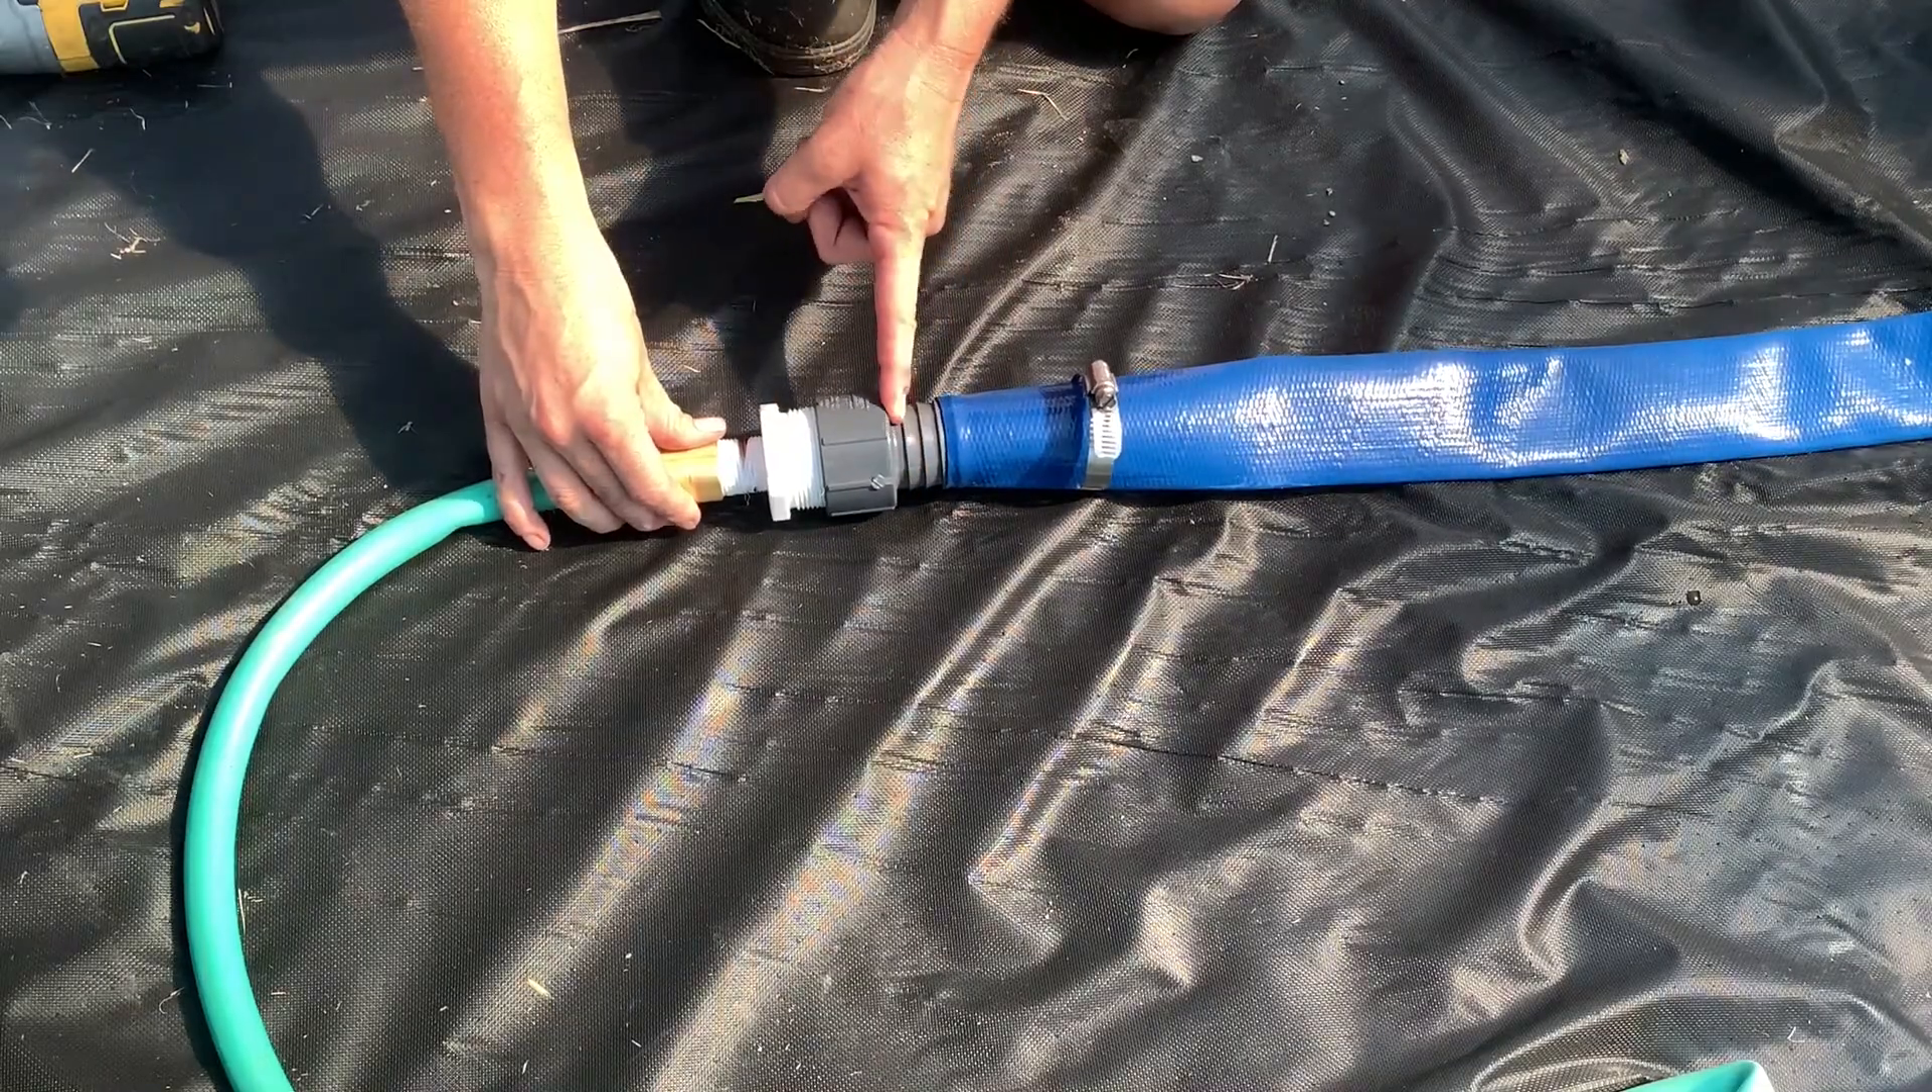As you see, the insert adapter is not fully touching the lay flat all the way up to the top here.